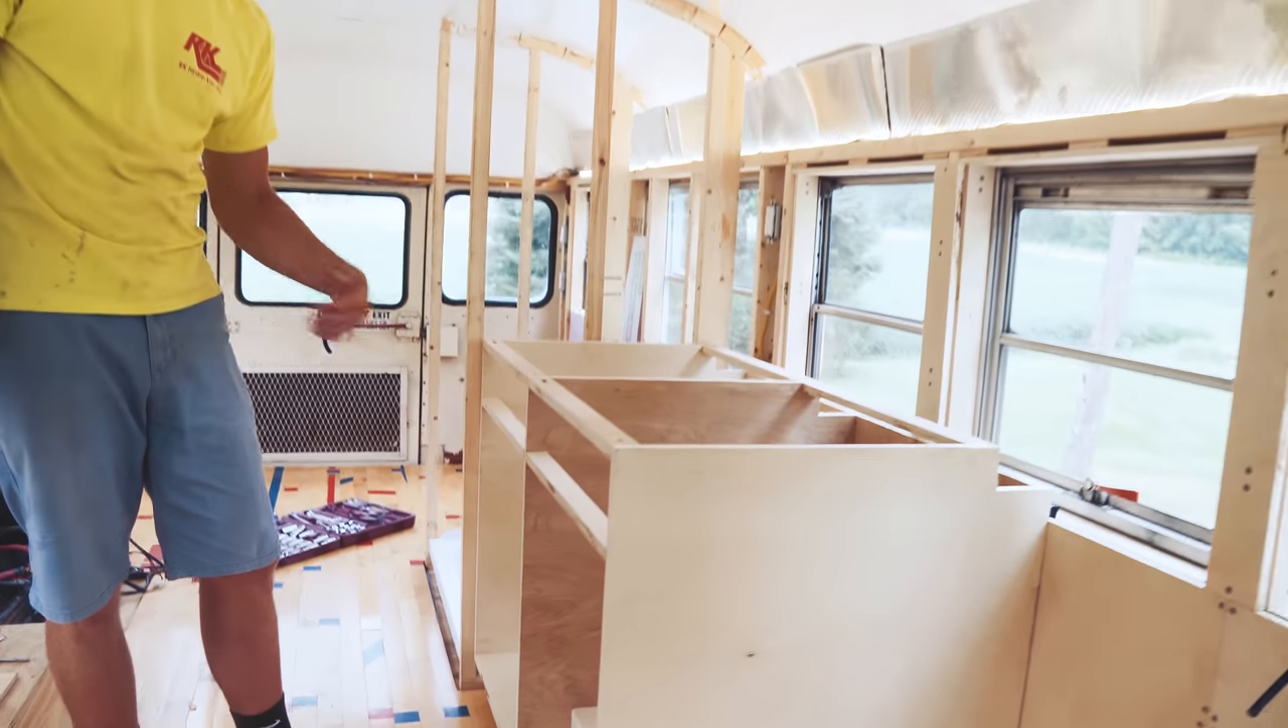All right so we just finished up the carcass of the kitchen counter.